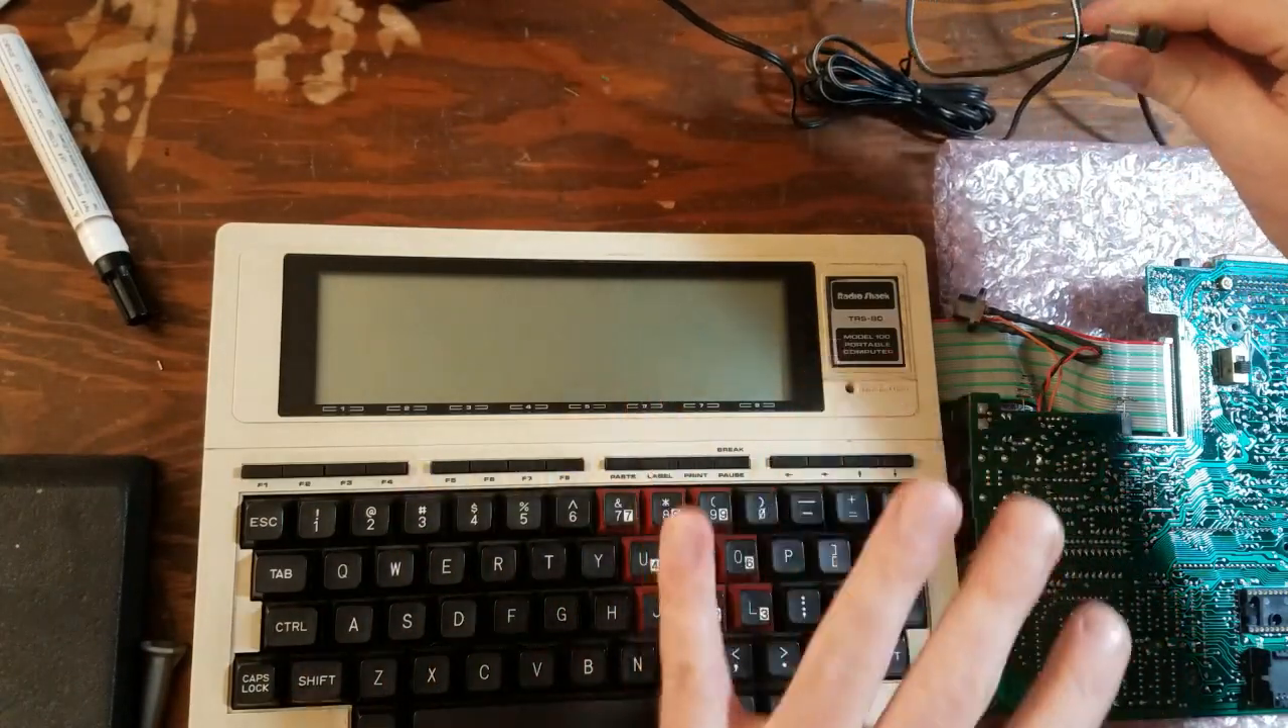So just to get the system back together enough to test with, I've reattached the keyboard and LCD, the top case, and then just flipped the whole thing over.